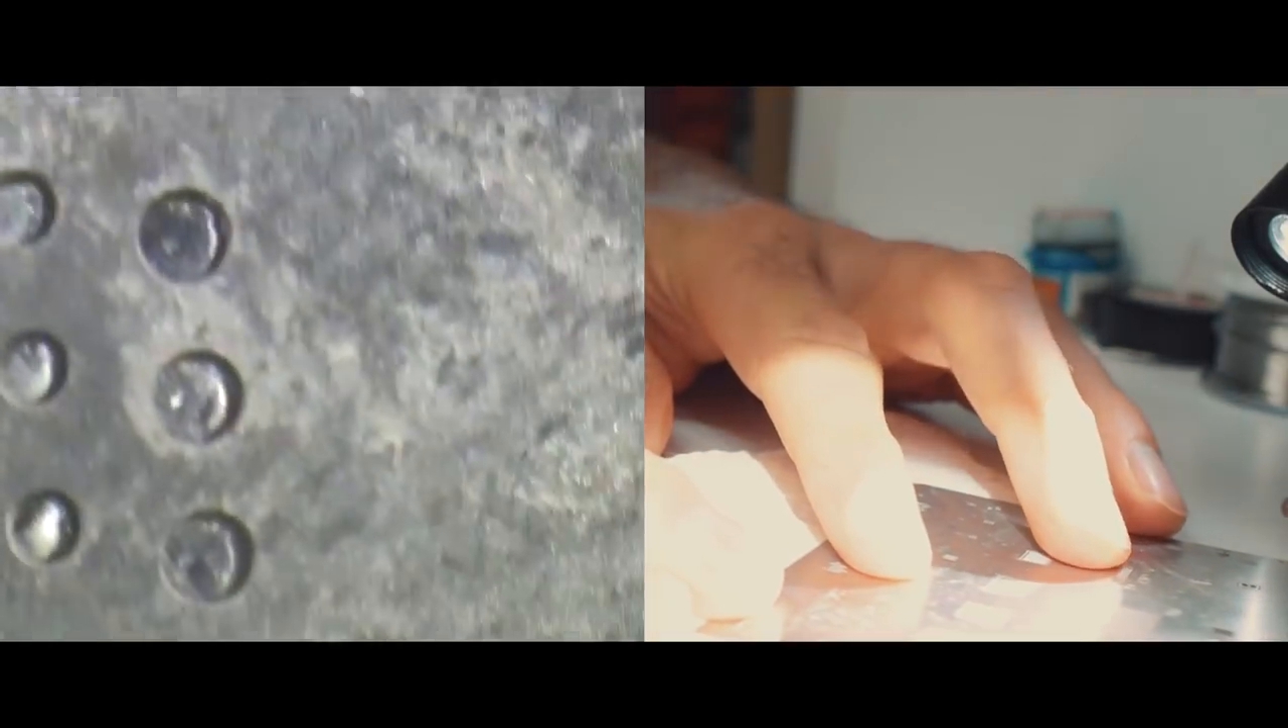You can see I have the balls aligned. In the stencil.